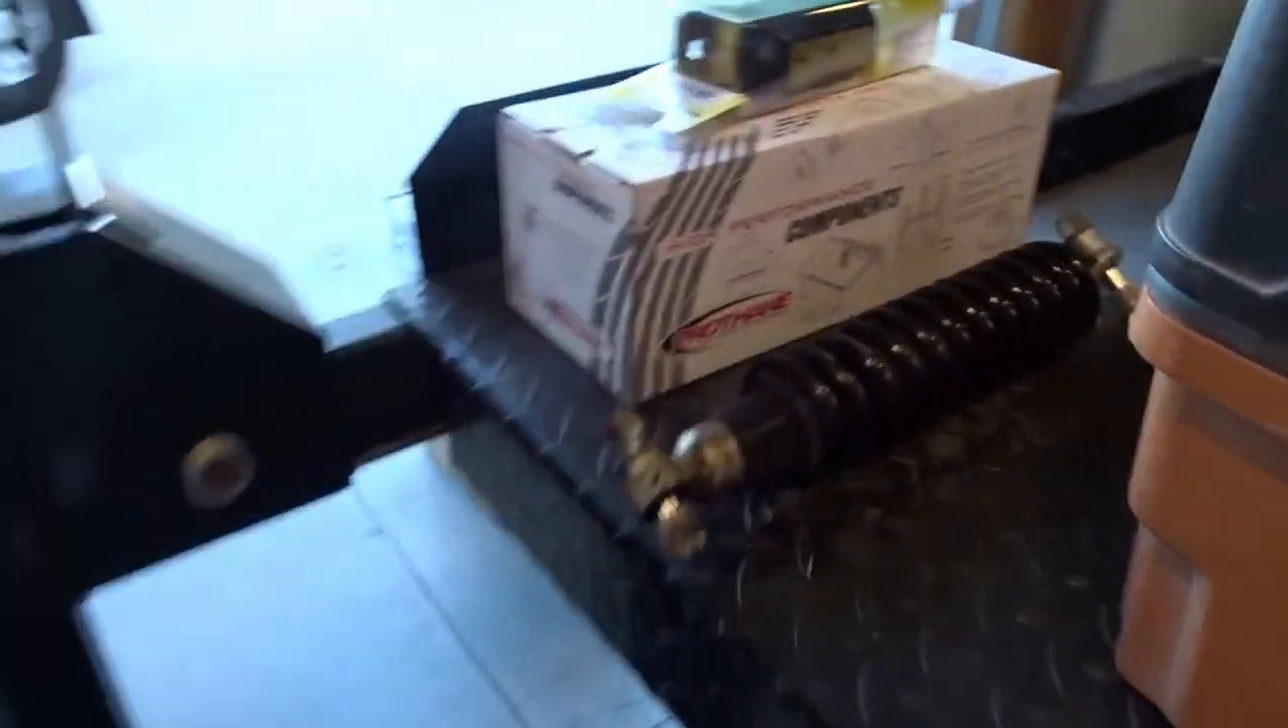I did pull the coilover out as well. I've got the coilover sitting over here.